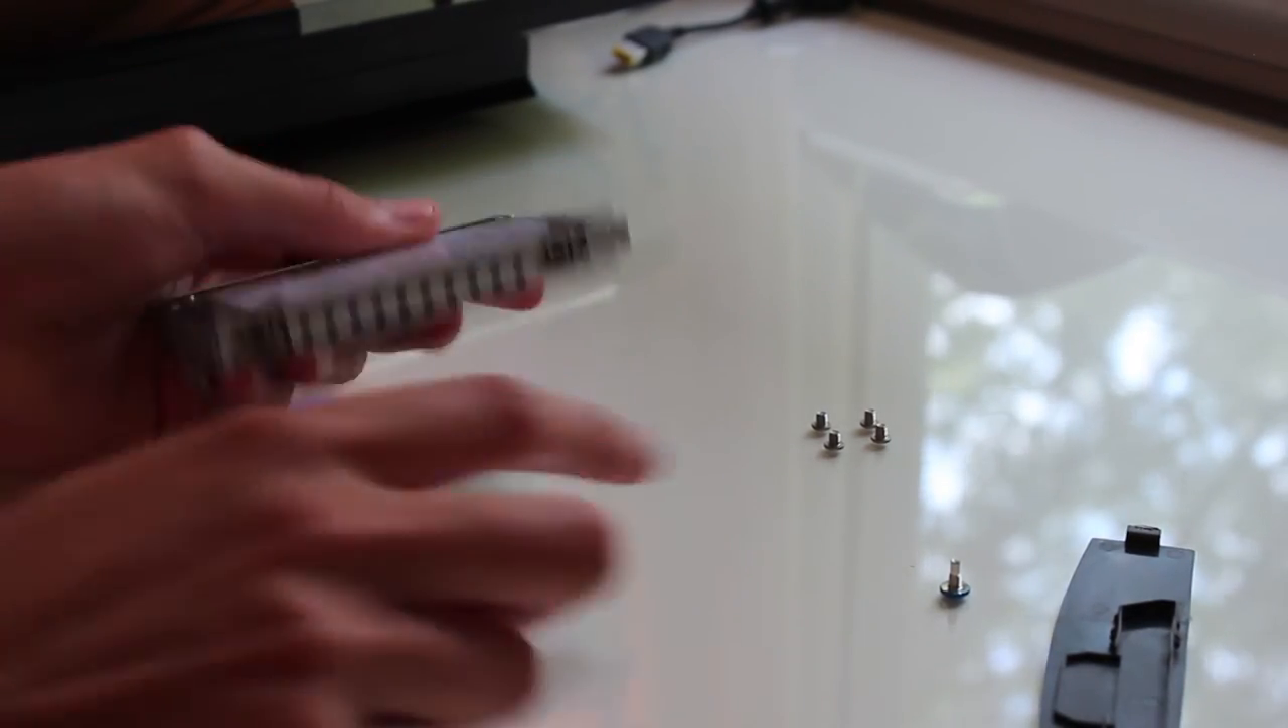All four screws are finally removed as you can see.